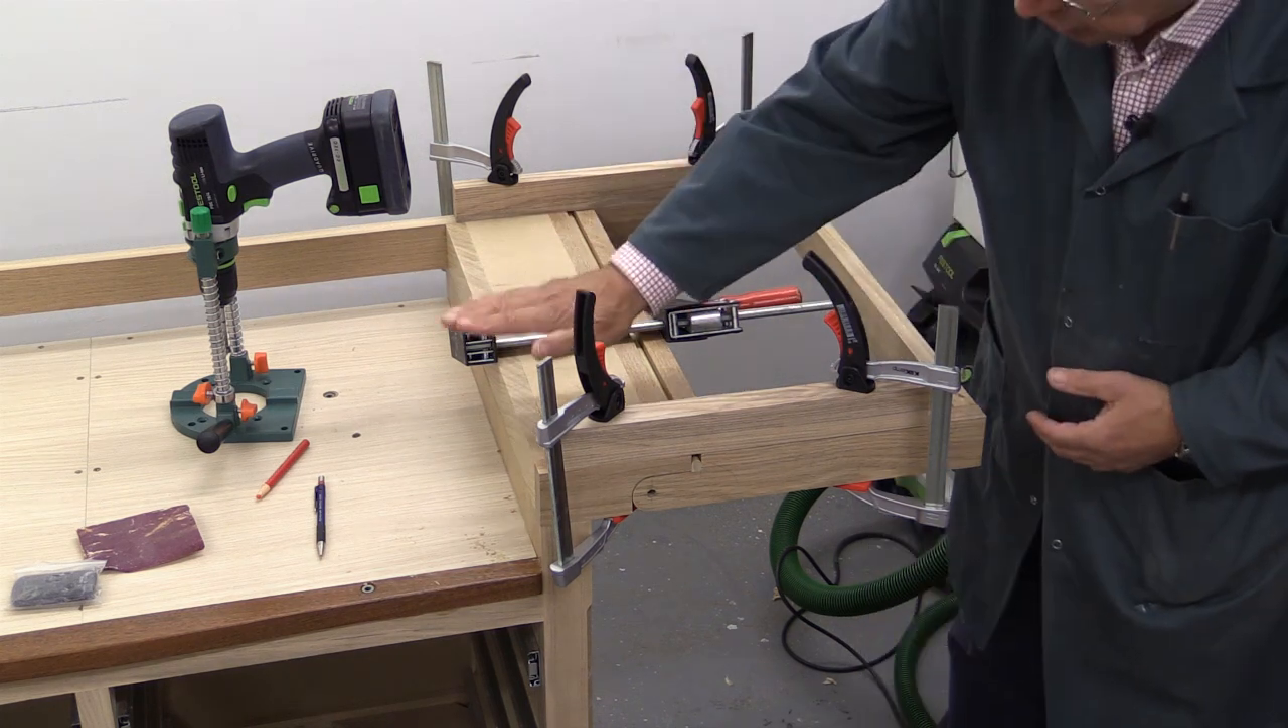I've then clamped the extension wing onto the main body using this clamp here.